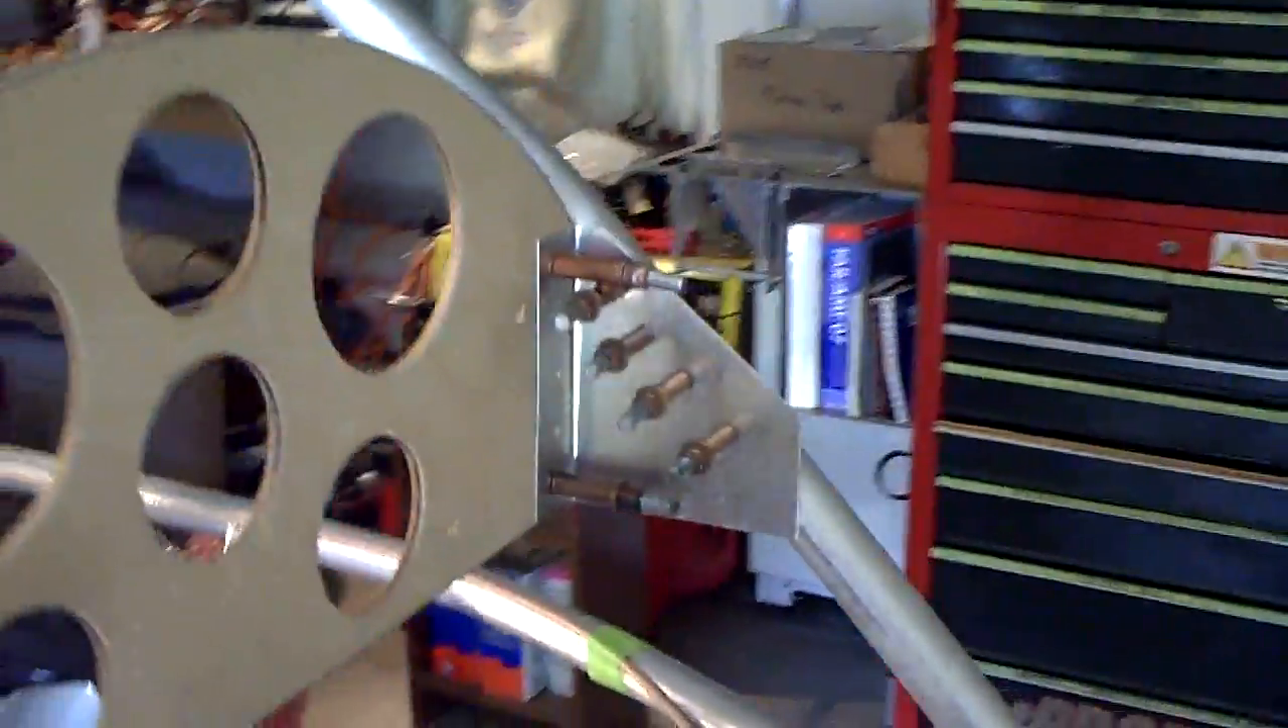As you can see, my brackets are mounted right to the side of the down tube of the aircraft.